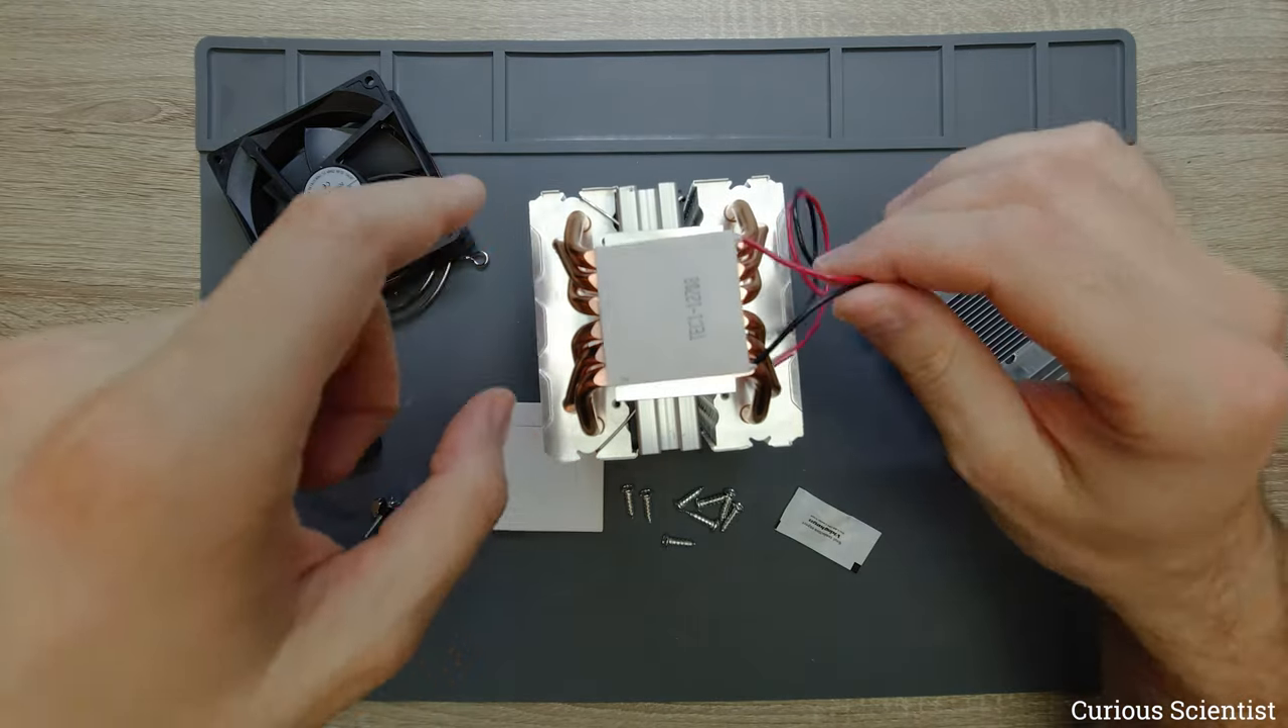This is a nice copper heat pipe and what is nice about this cooler is that it perfectly fits the four by four centimeter Peltier cooler.